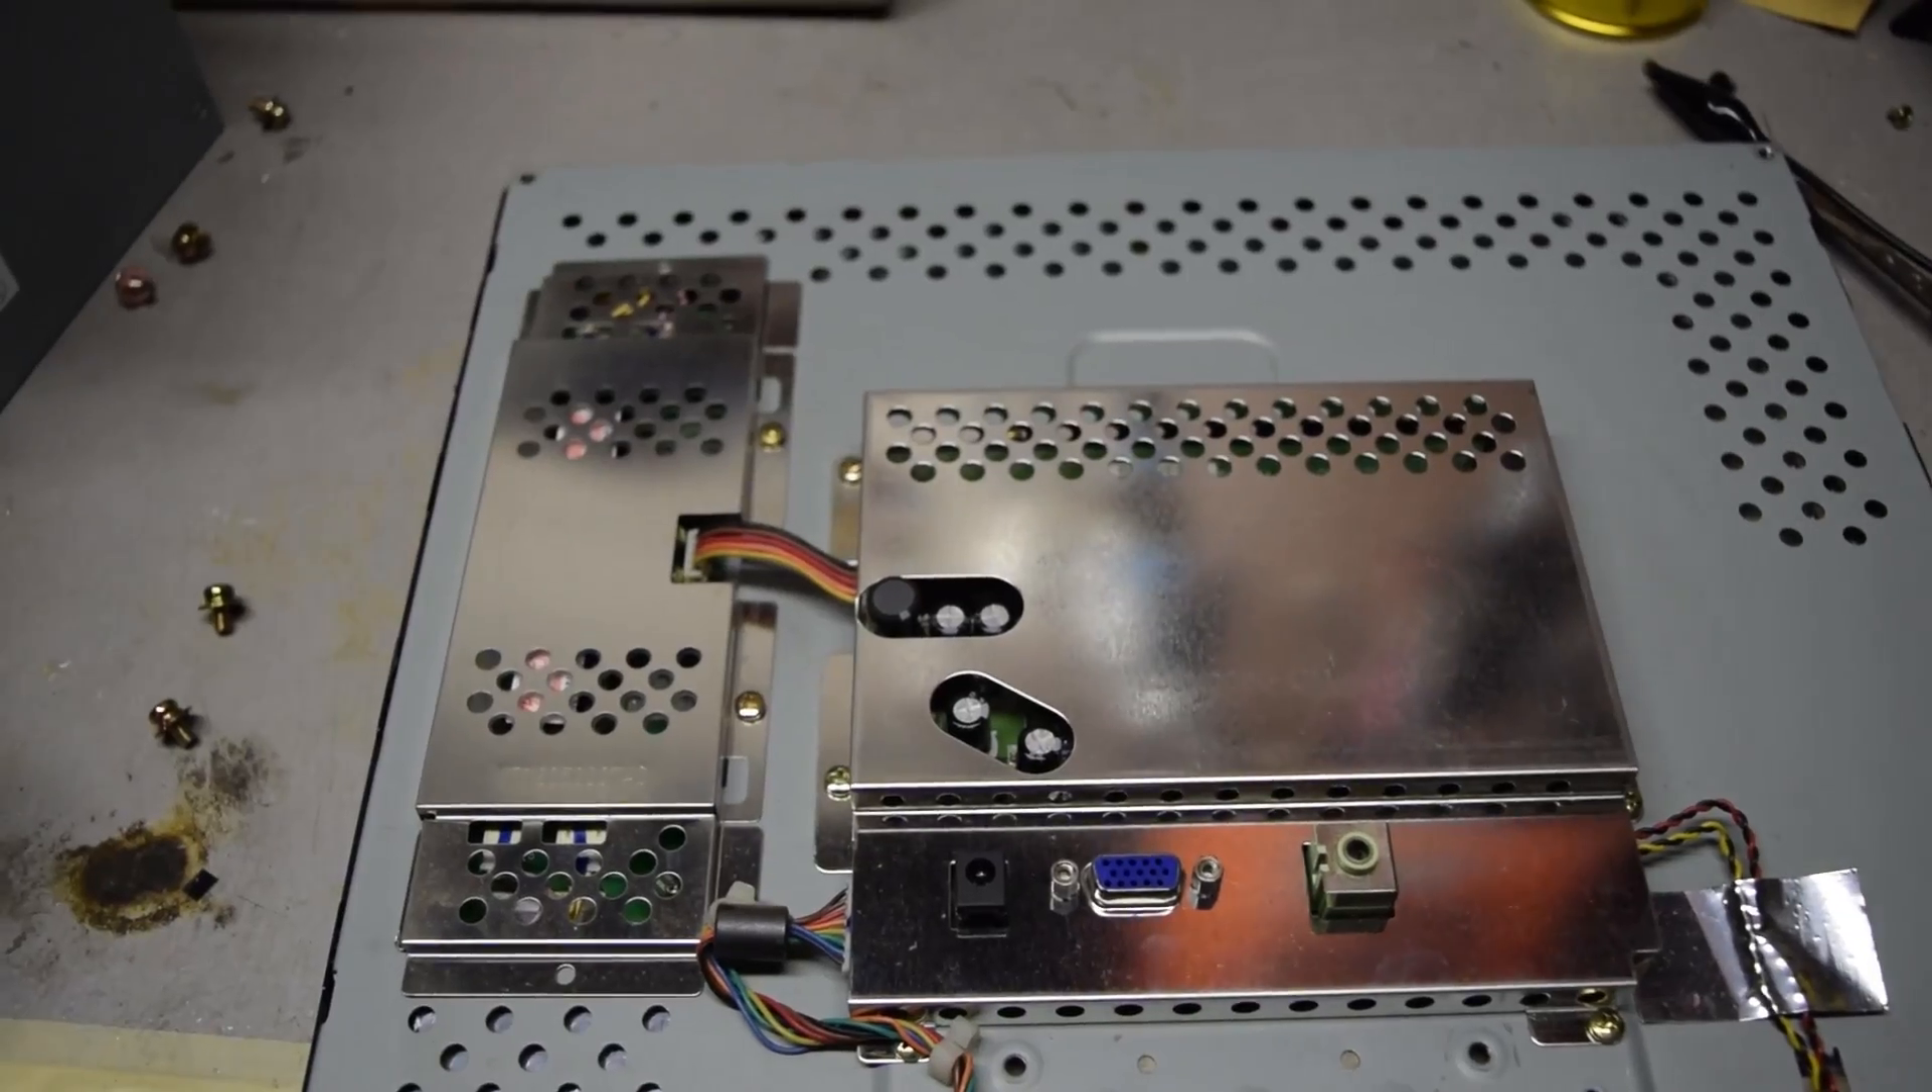I've removed the back cover from the monitor and both of these boxes contain no useful parts so they can be removed.